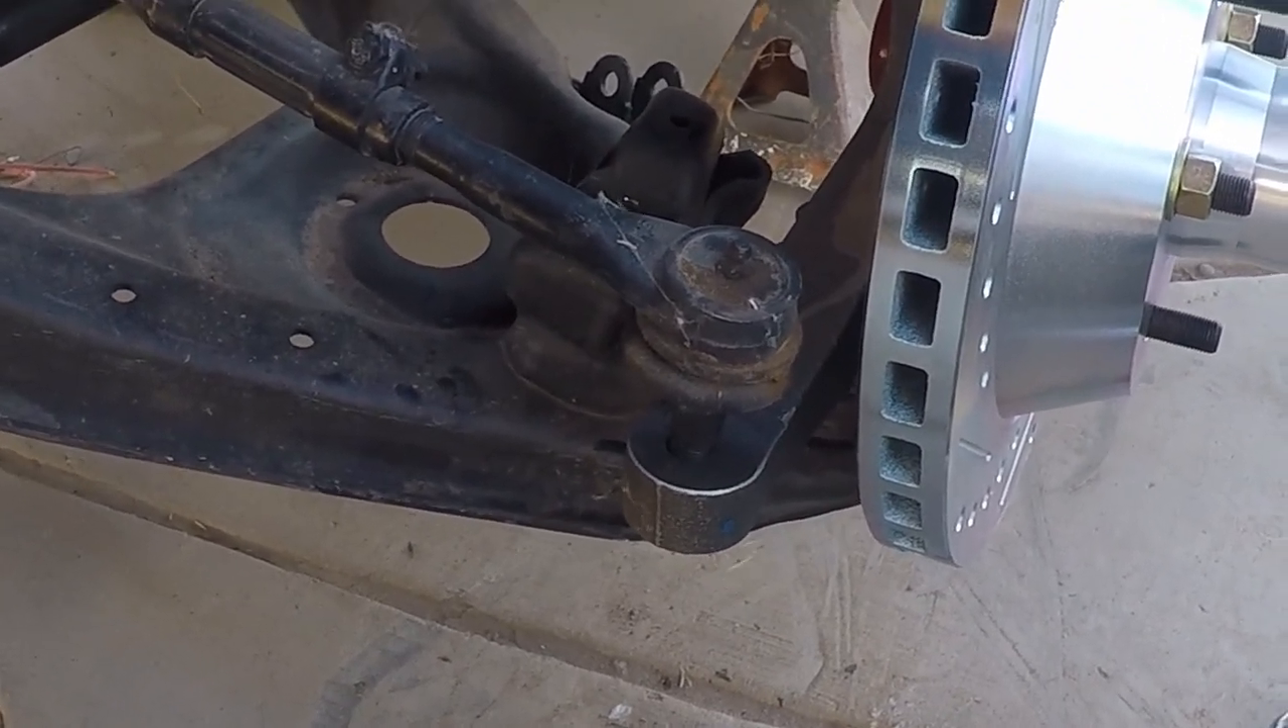And, apparently the gentleman who ordered them did not get it right, because you see that tie rod end does not fit down.